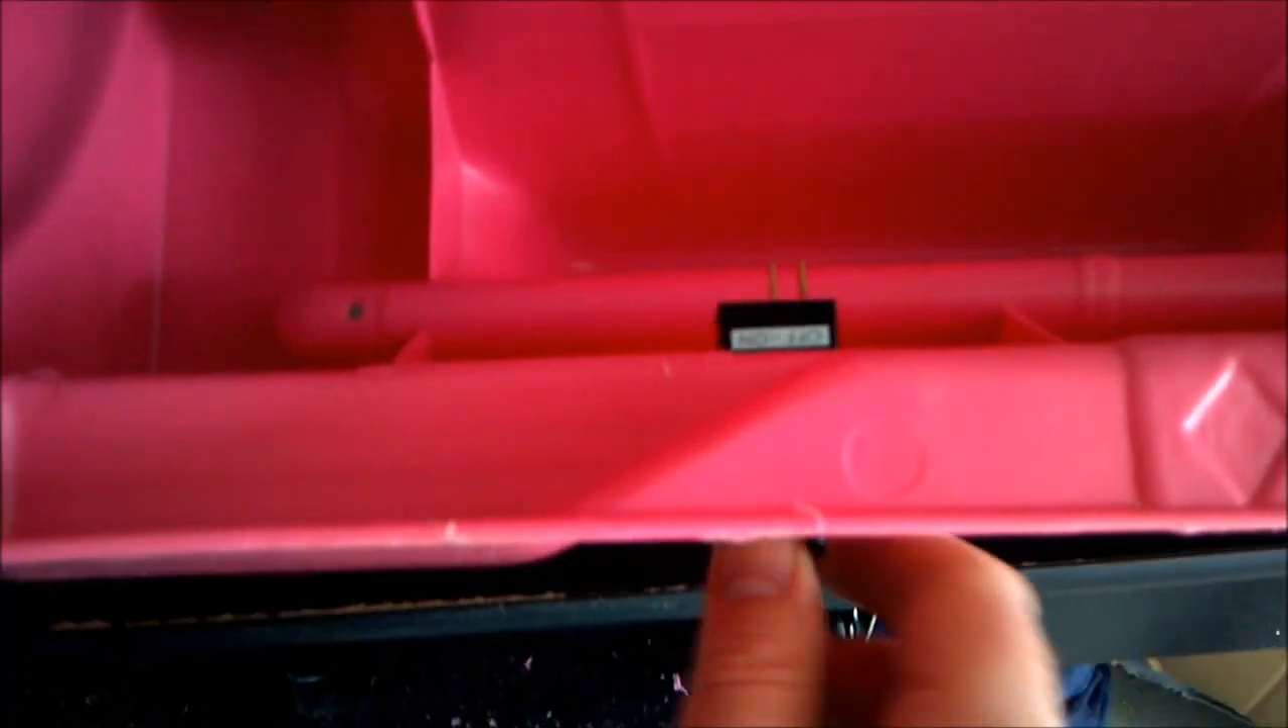So, now the switch is in place.